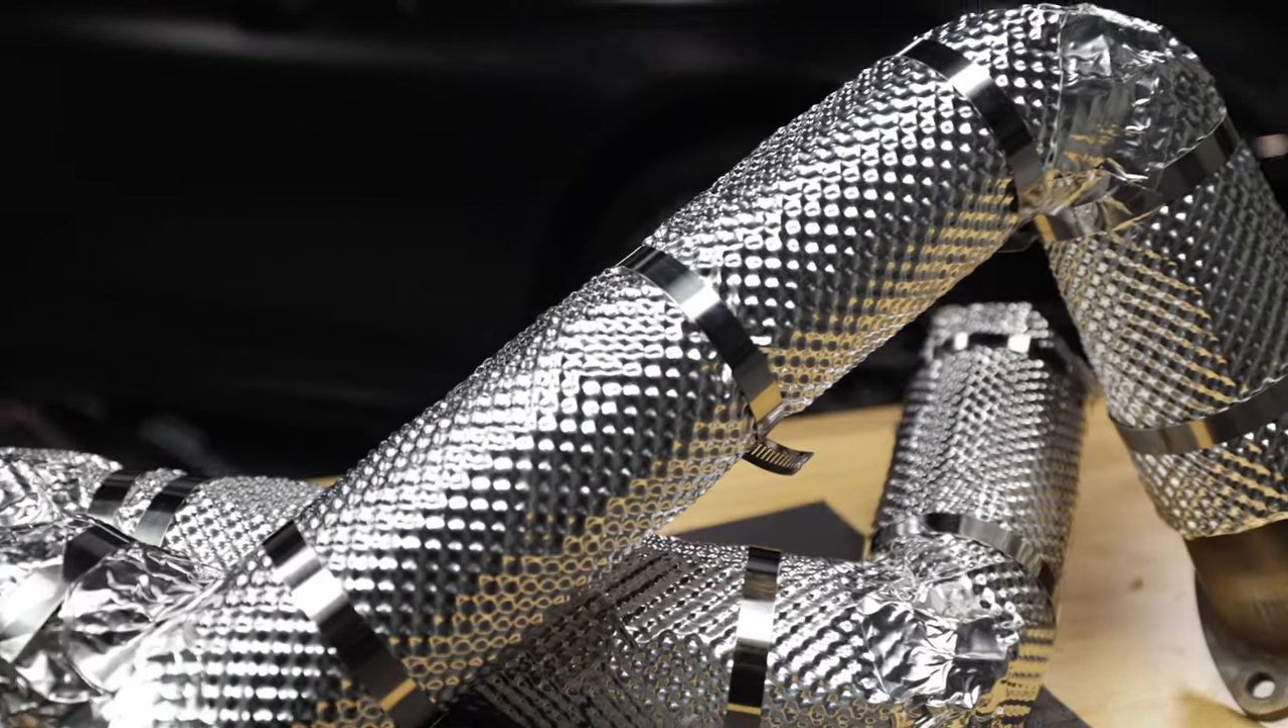All right, we have completed the heat shielding on our over axle pipes.